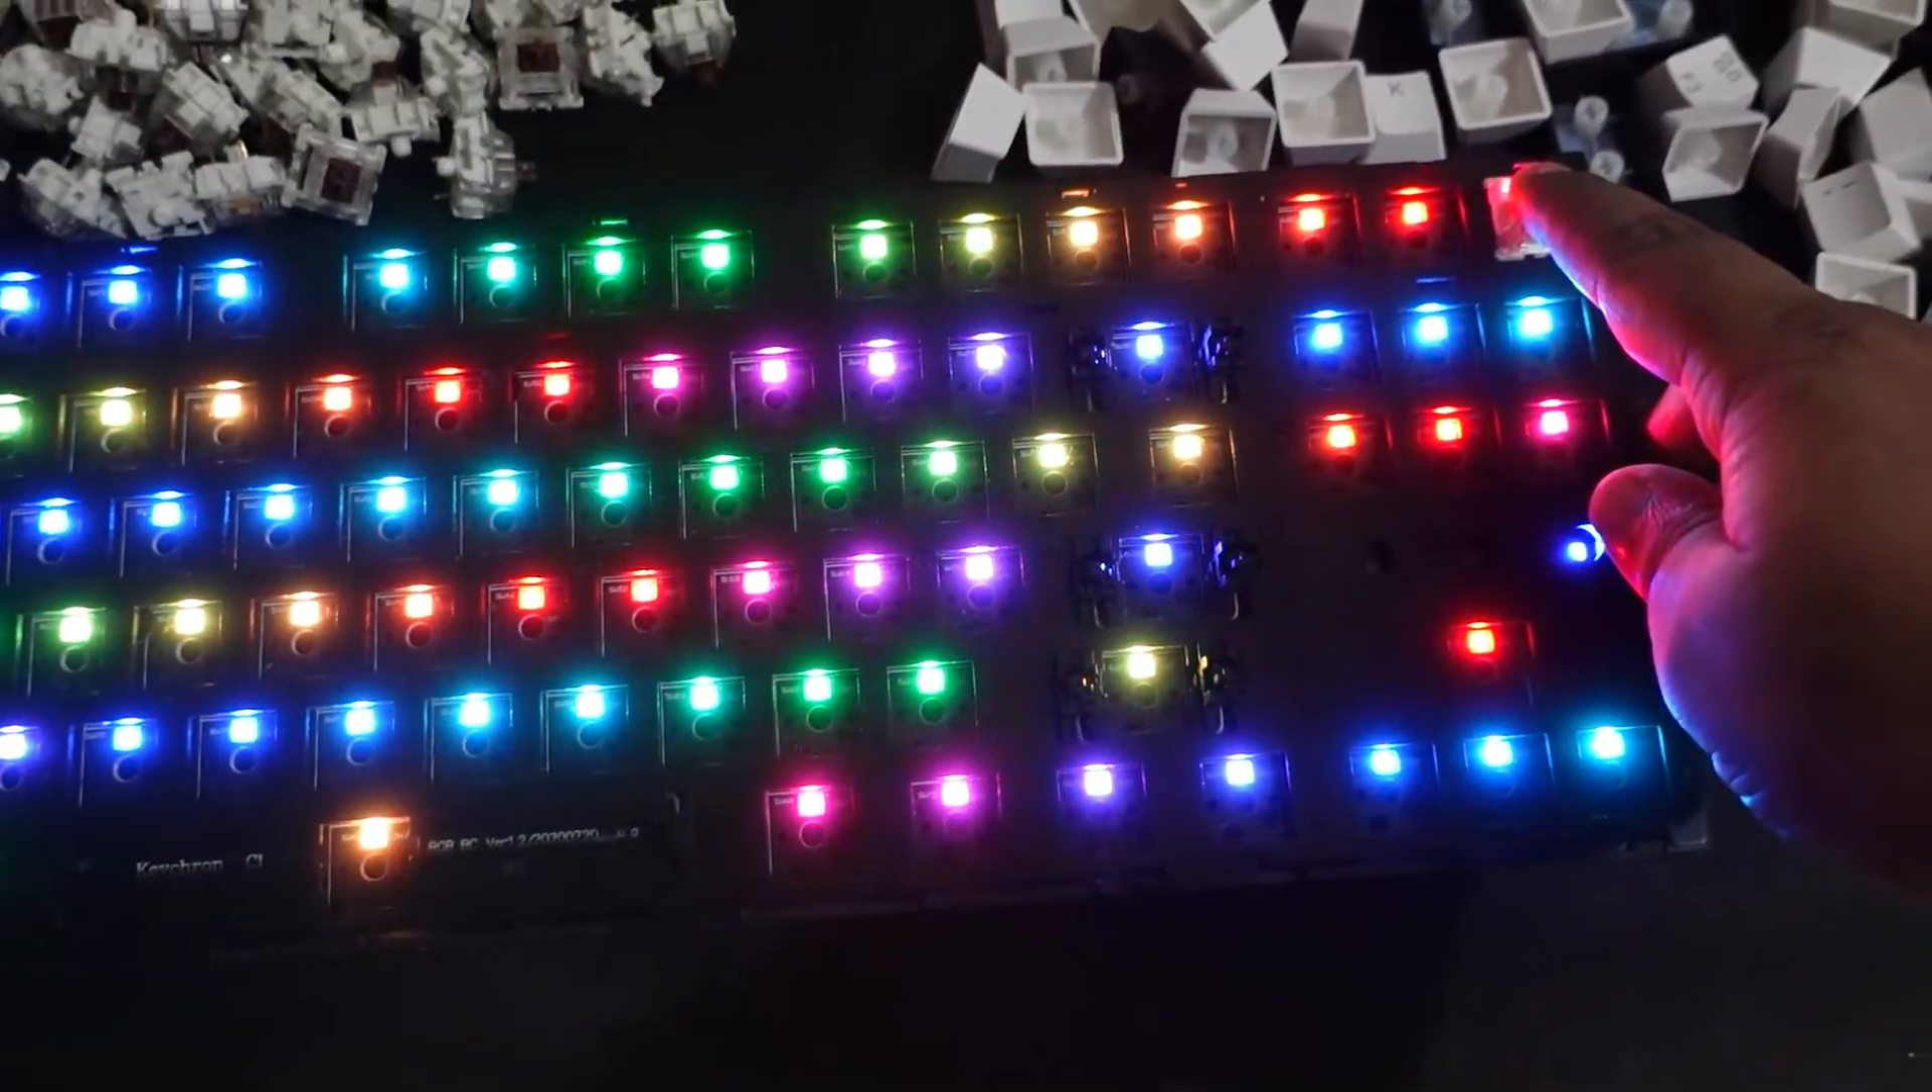And yes you can see that this is how i just open all of the switches all of the keycaps and still this keyboard is working.